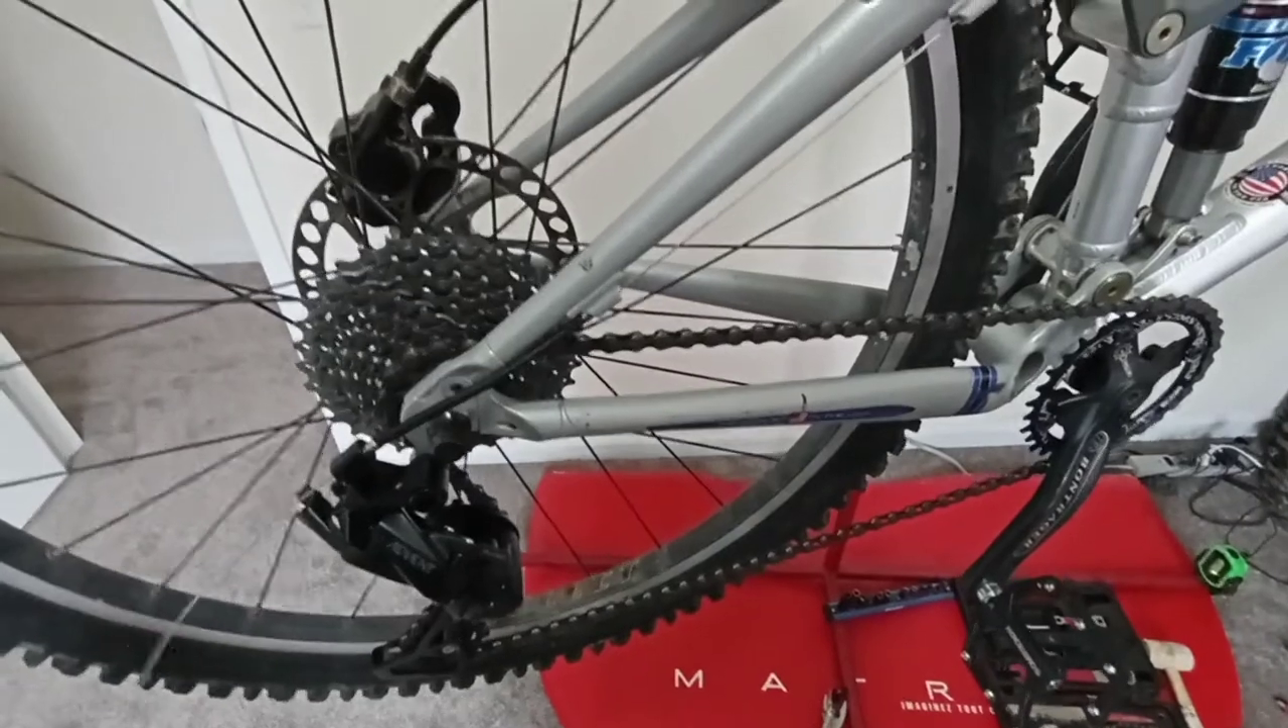Just like that. Chain's on.